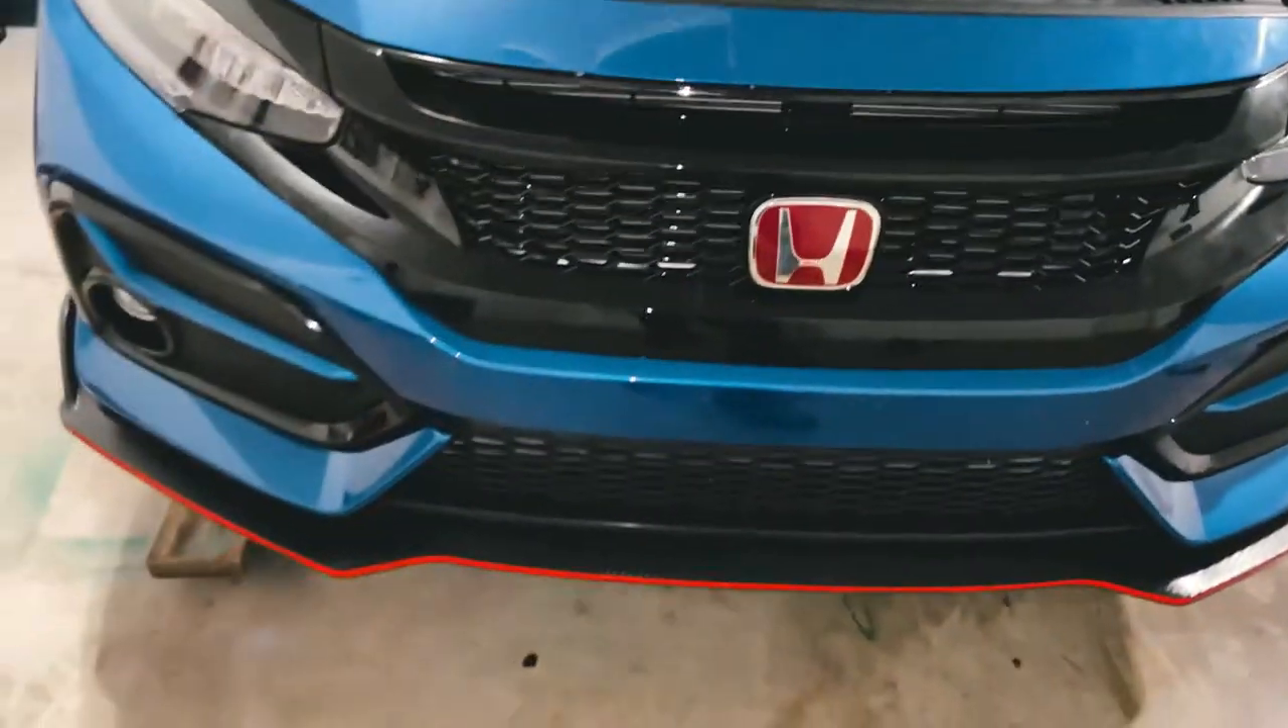All right guys i'm finally done i got the grill on the car however it was just such a pain in the ass.